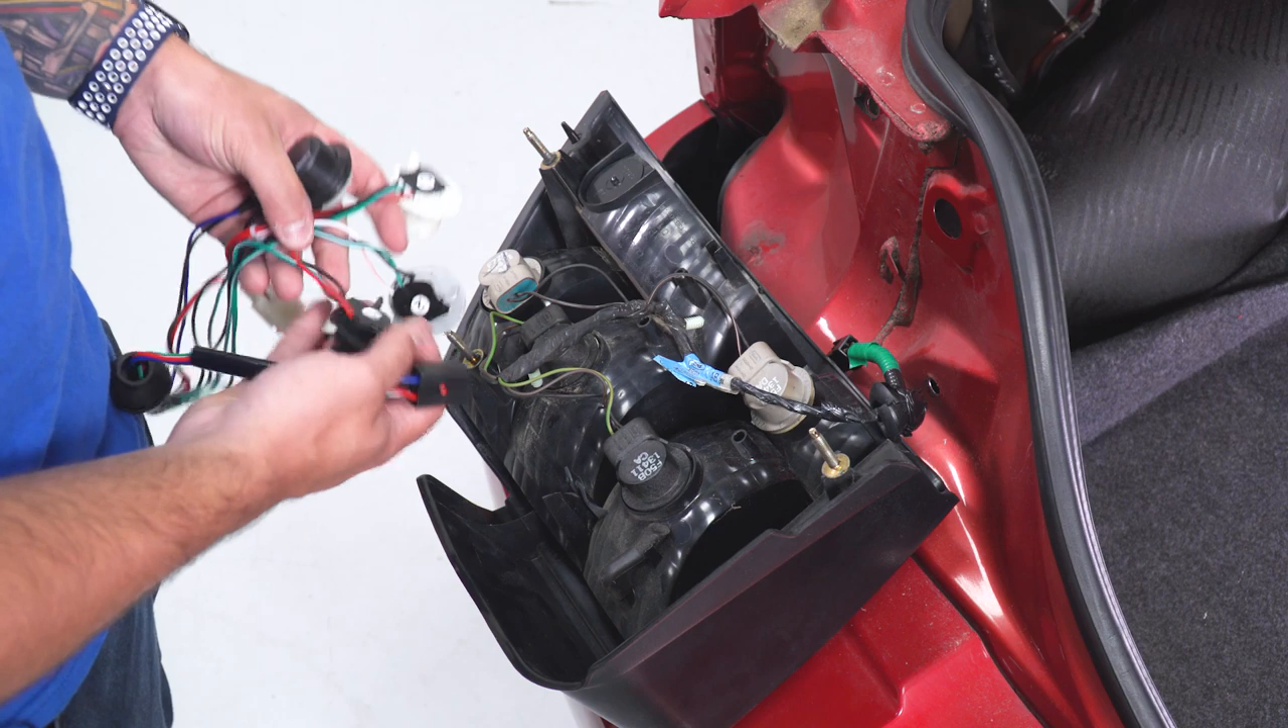So now we're looking at the back of our tail light, factory harness still installed with our bulbs, and I'm holding our Raxiom sequential harness.